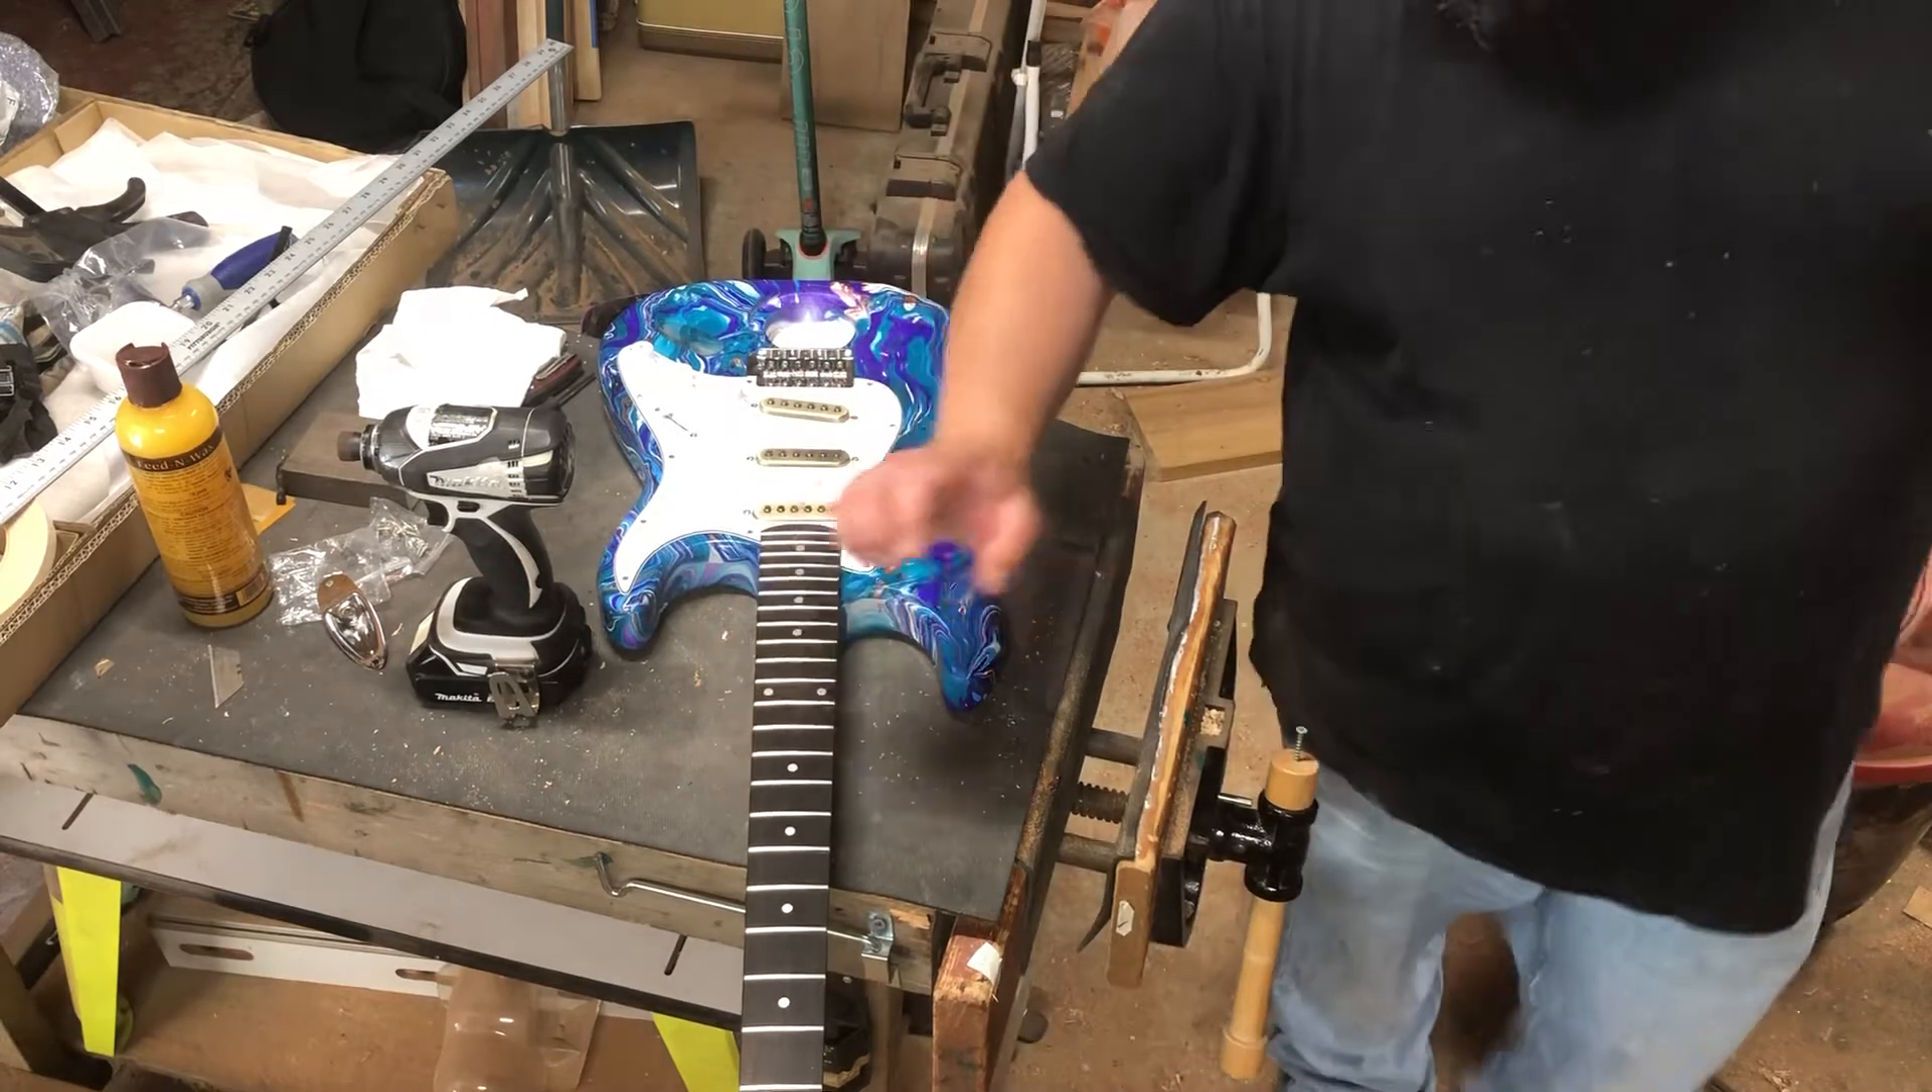So now we have the bridge attached we have the neck attached.